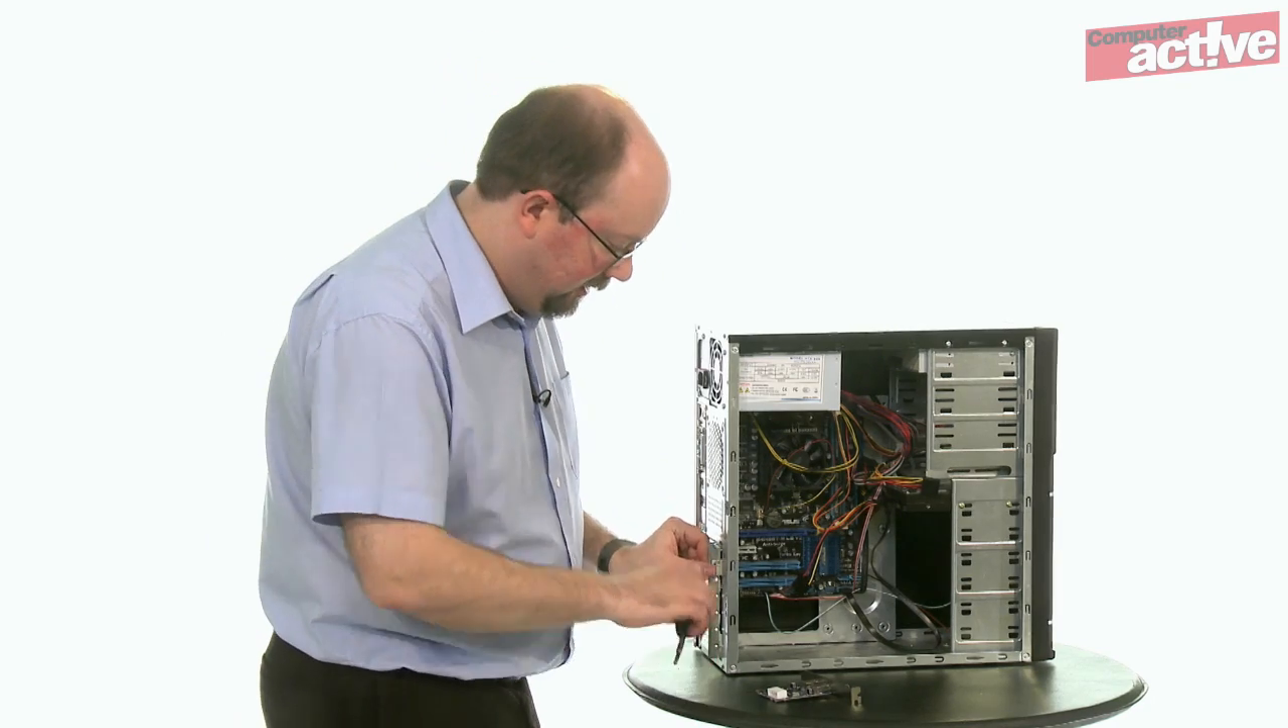As you can see here, we've already got the side off the computer.